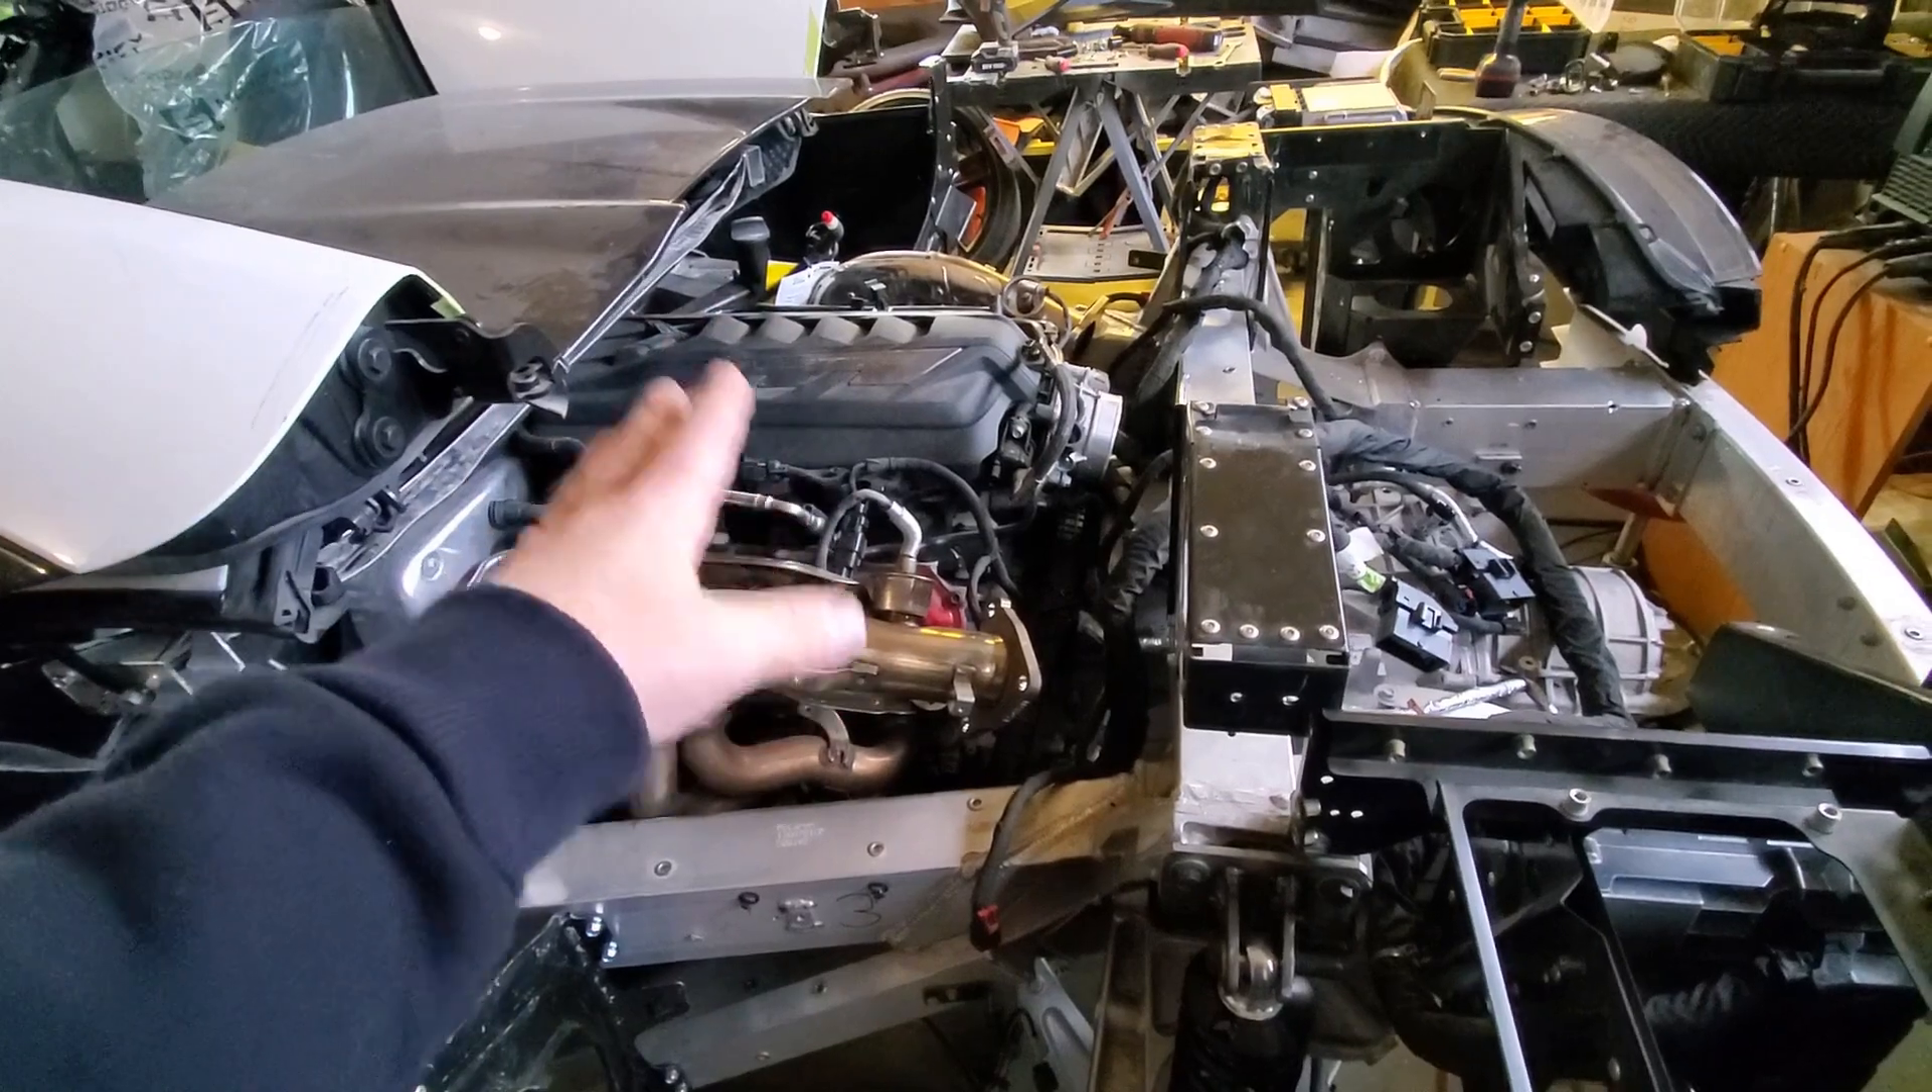Now, one of the other things that I've done is now you can actually see the Corvette engine kind of nestled up in here.